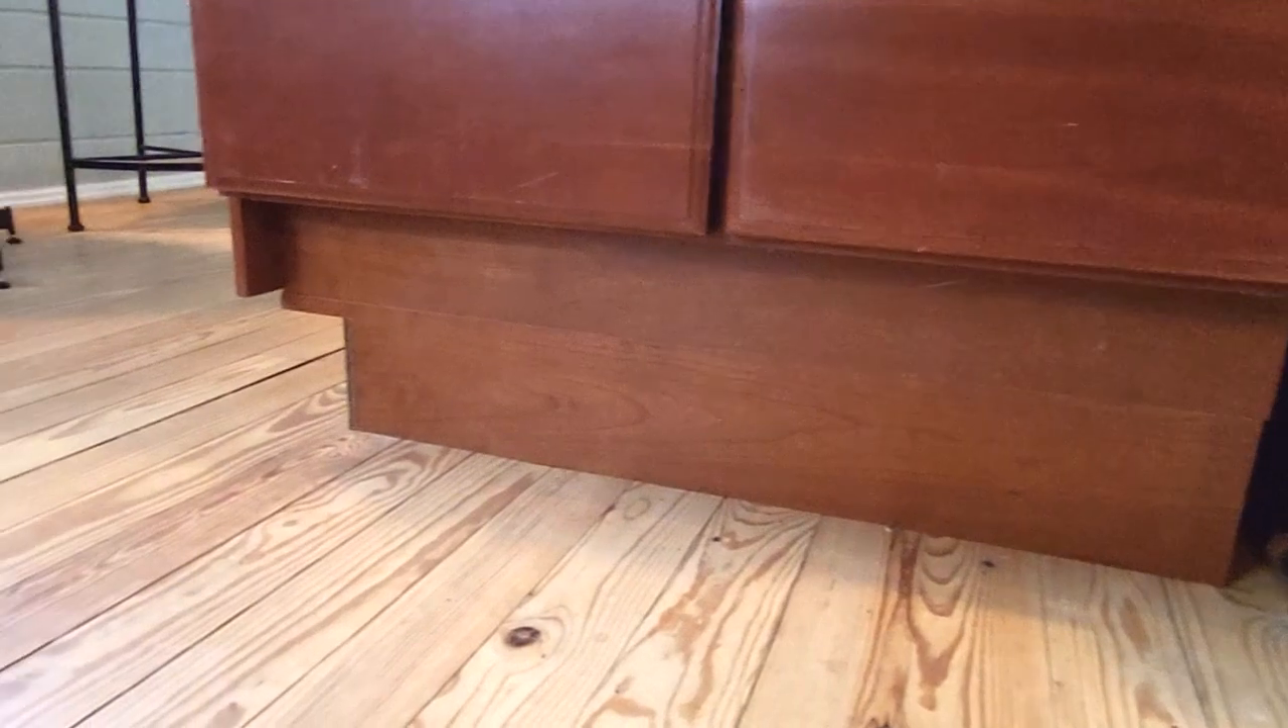The toe kick is finished. Take a look.